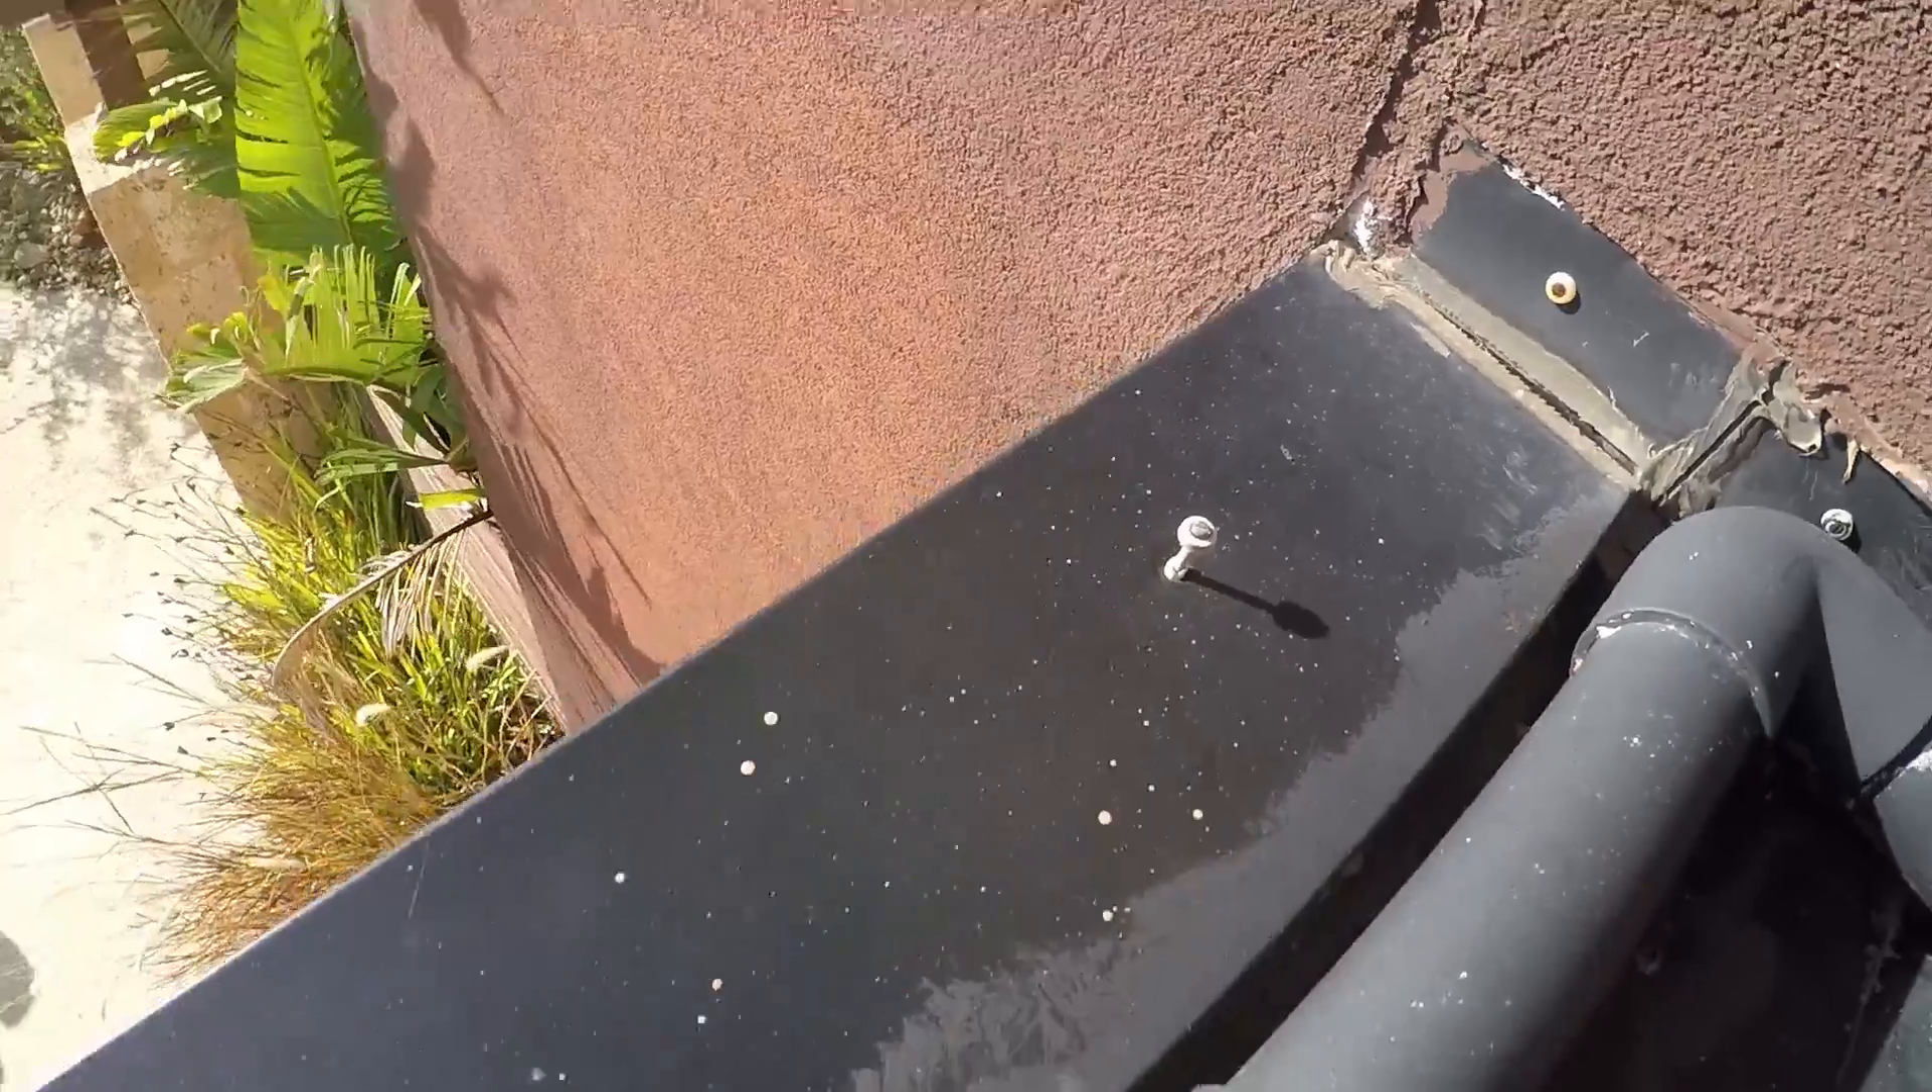The fixing here is popped out. Now this is going to be popping out on a regular basis from expansion contraction. The flashing's black. Look at this. Everything that's along there, you can see all those fixings along there is popping out. Now that's expansion contraction.